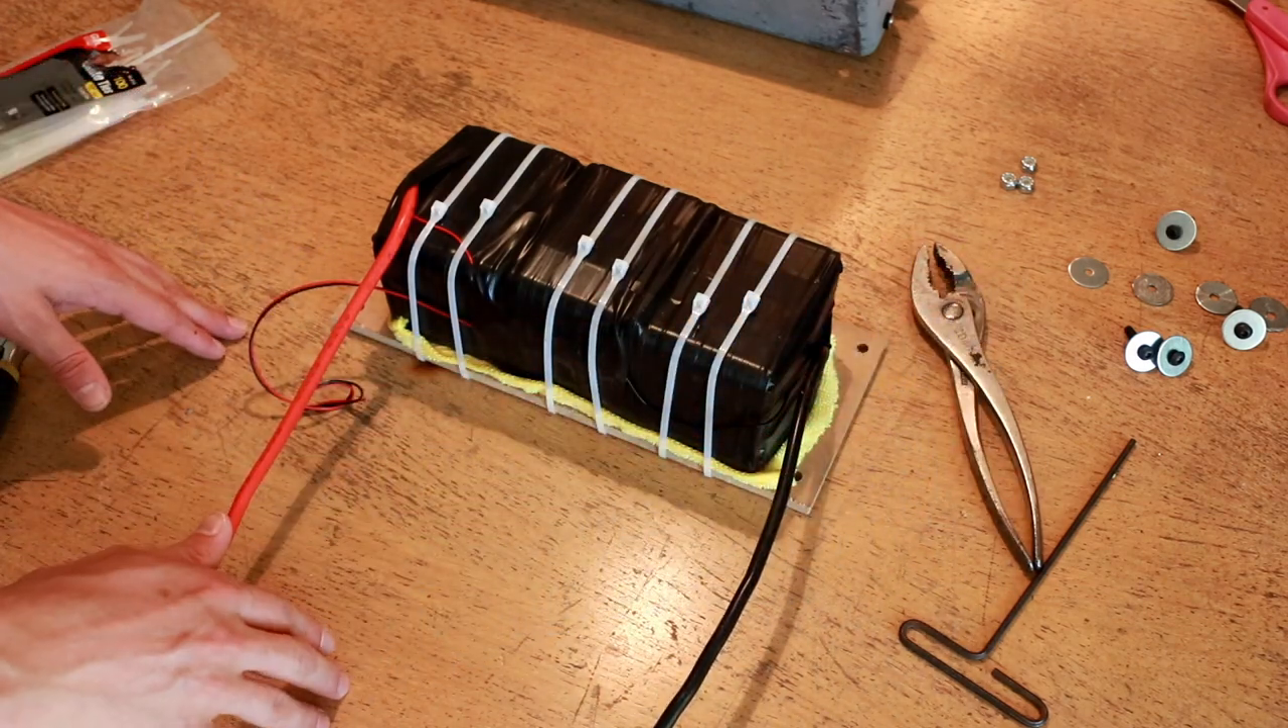So now, as you can see, I've fully secured the battery pack to the masonite board.